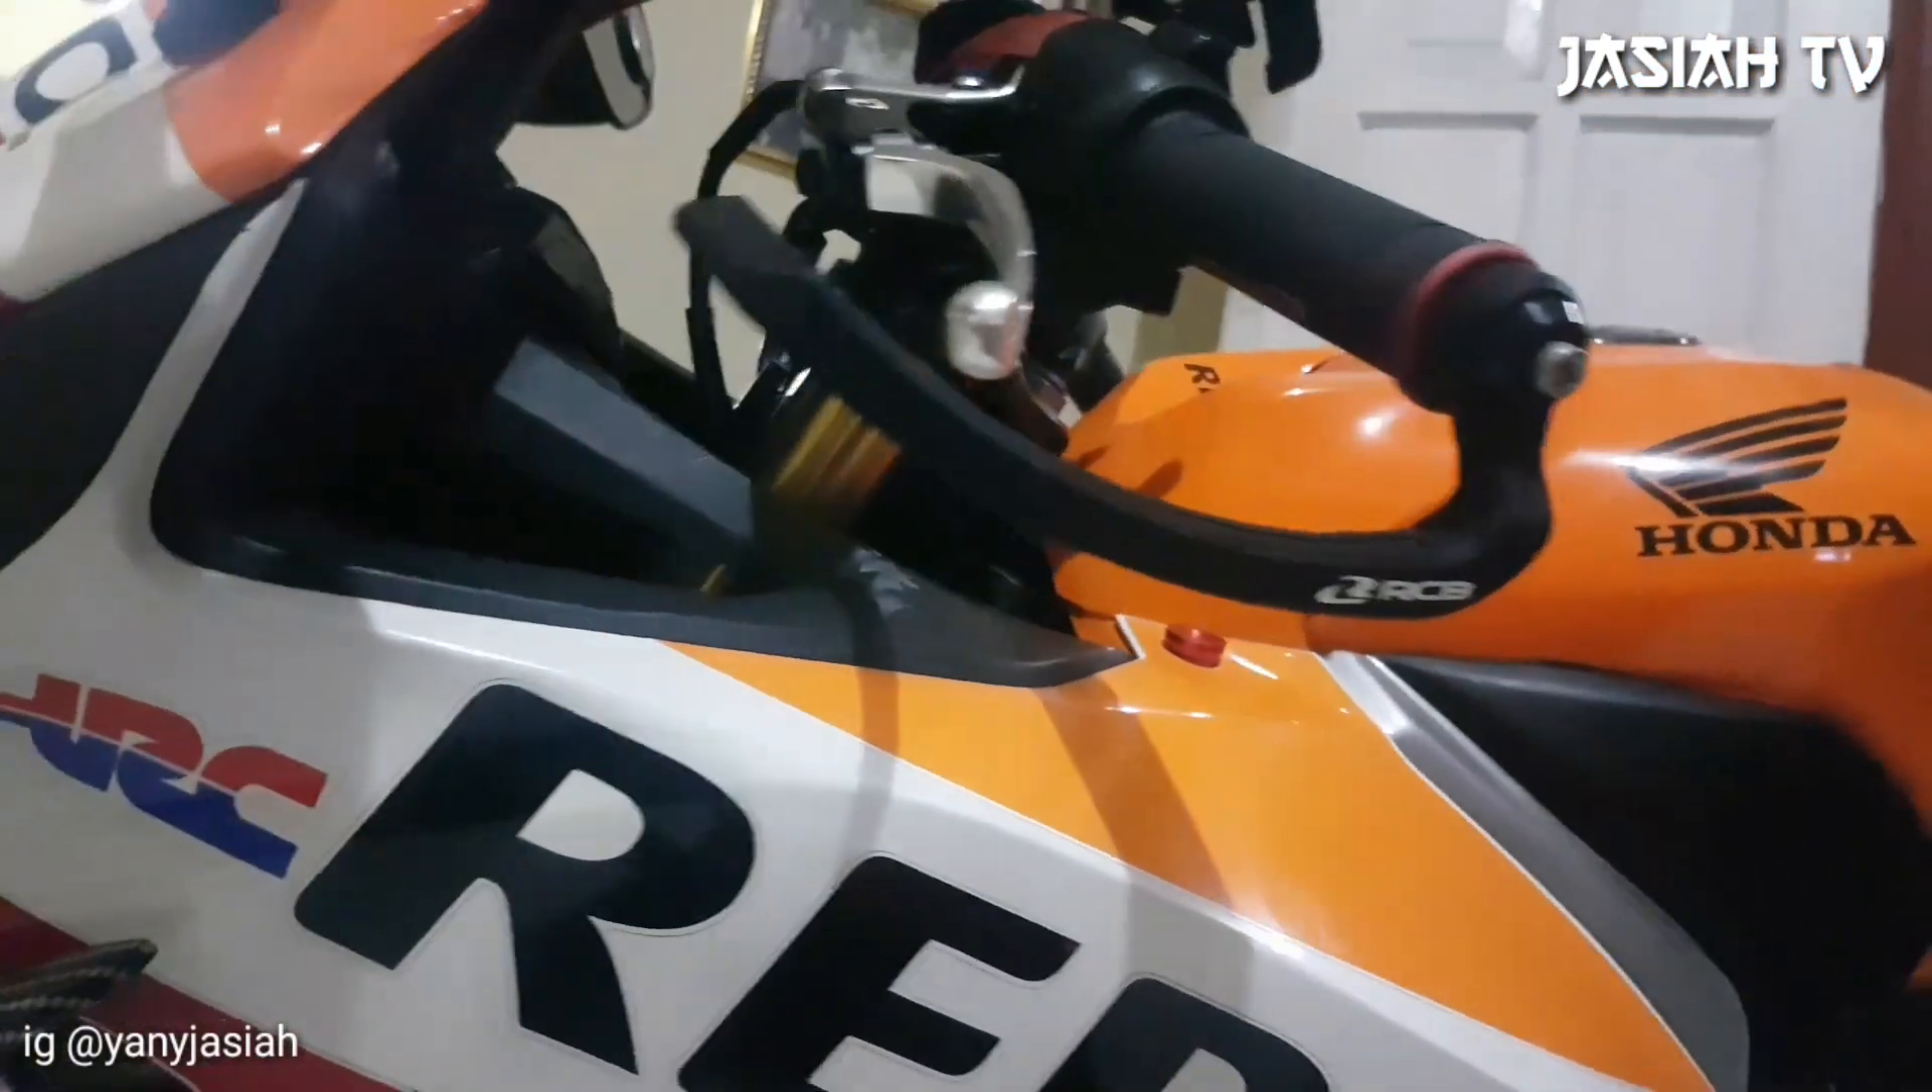Ini handguard sebelah kiri udah kepasangnya nih penampakannya nih kita tinggal pasangnya sebelah kanan.